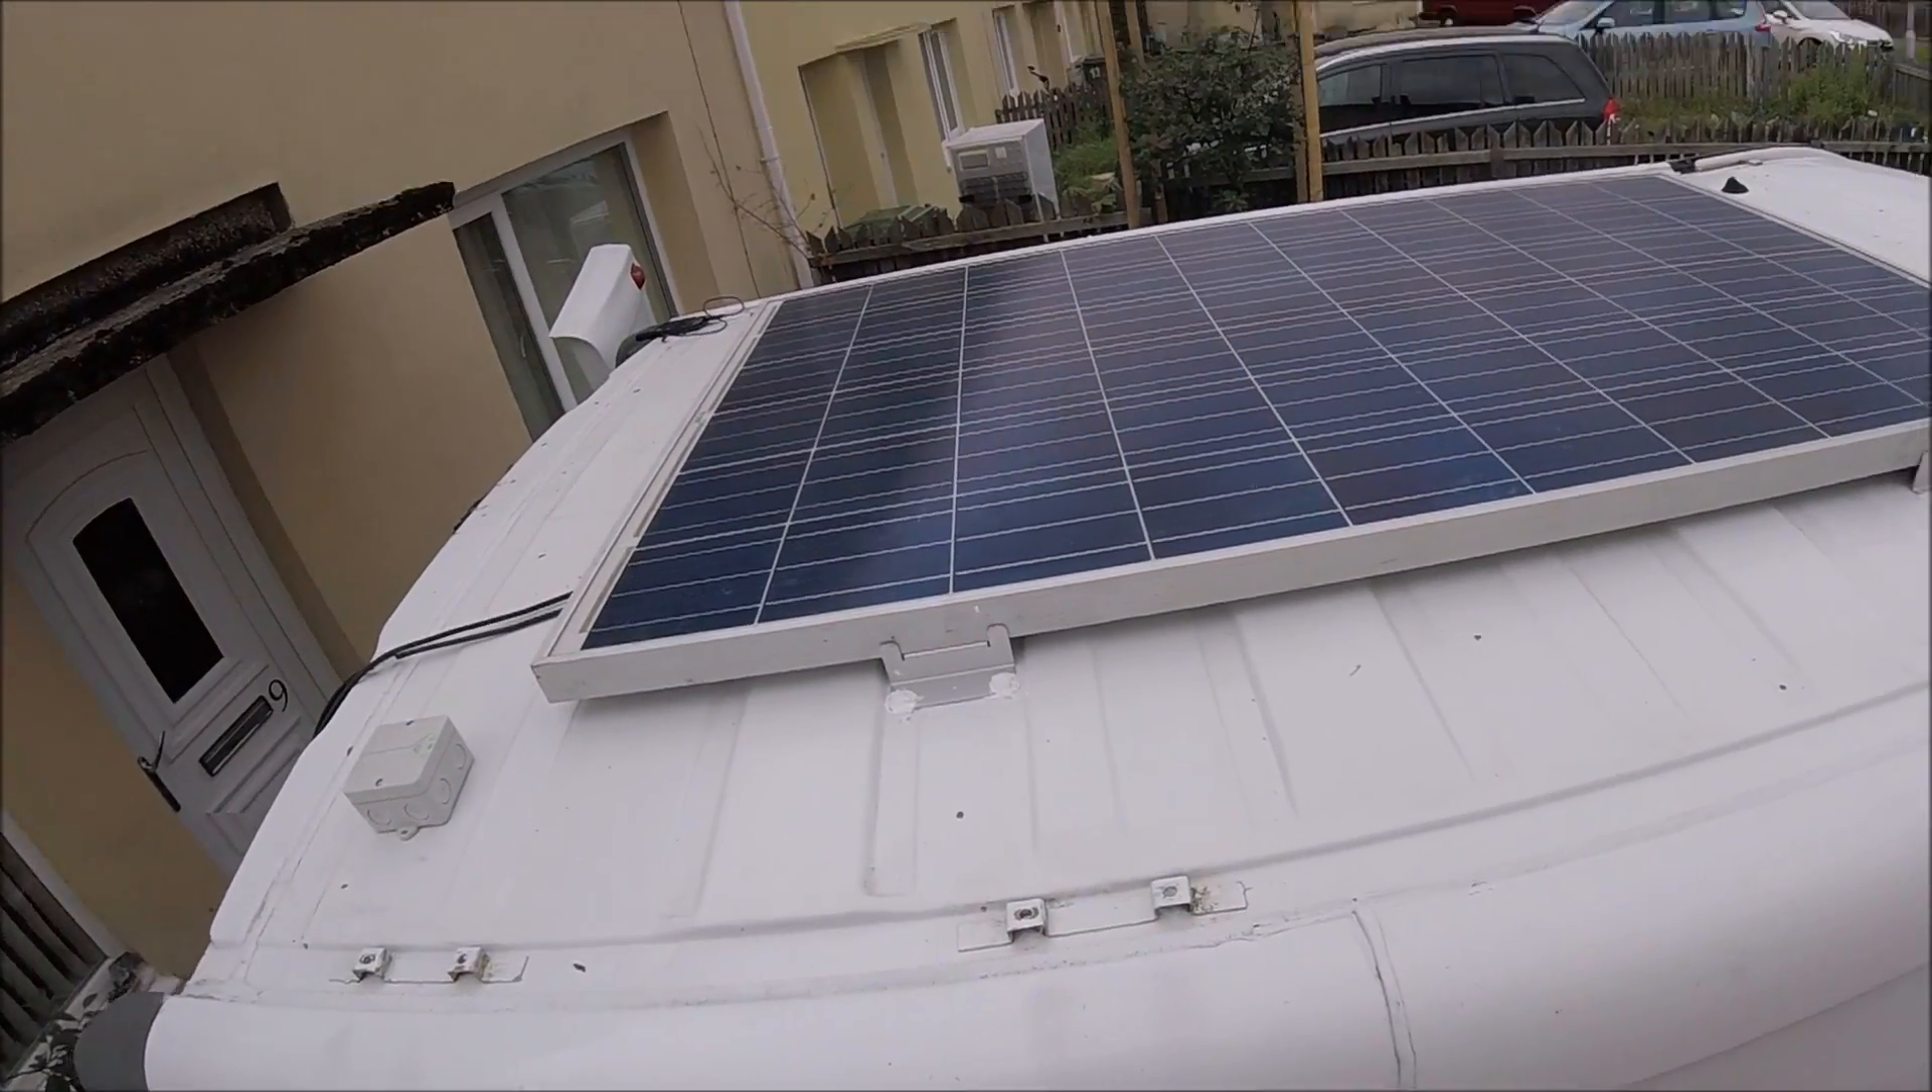All right, so there's the panel fully mounted on the roof now, and all of the mounting brackets and nuts and bolts are fully watertight as well.